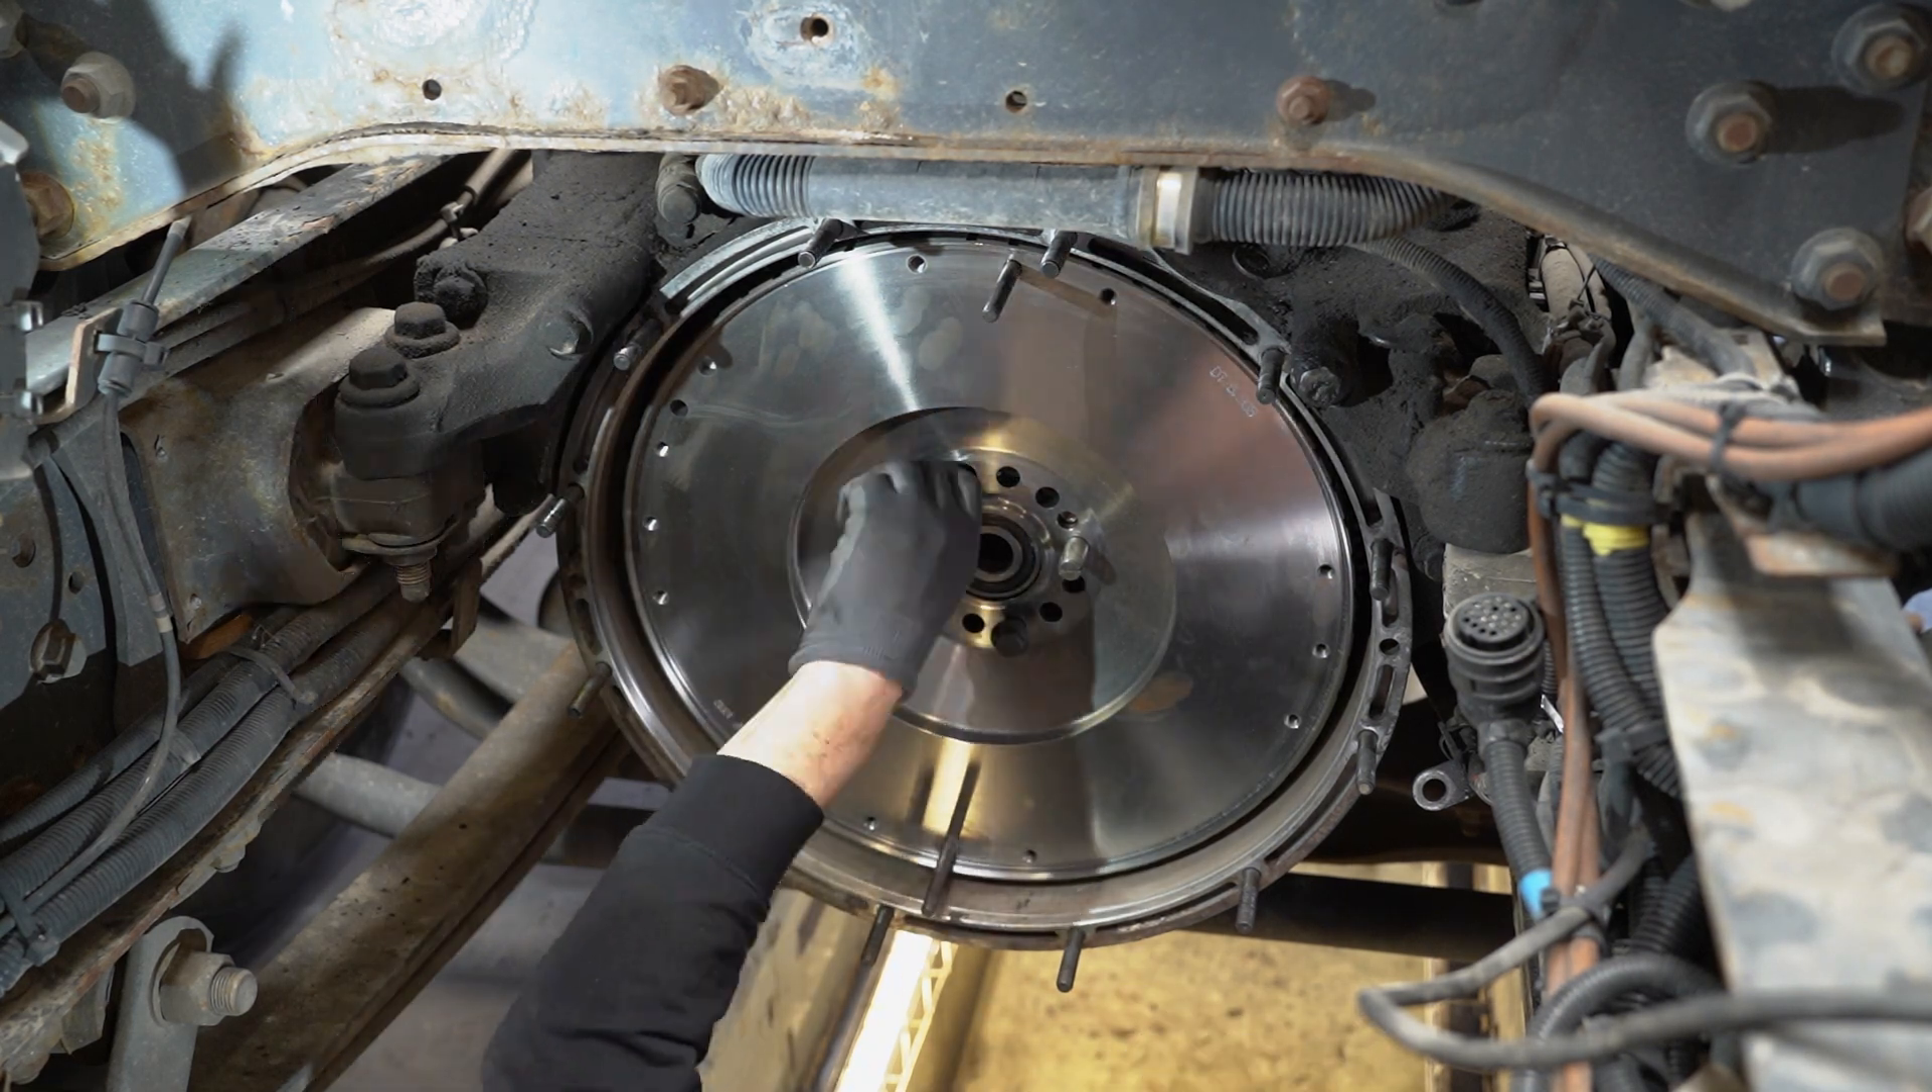So, das Schwungrad haben wir angesetzt.